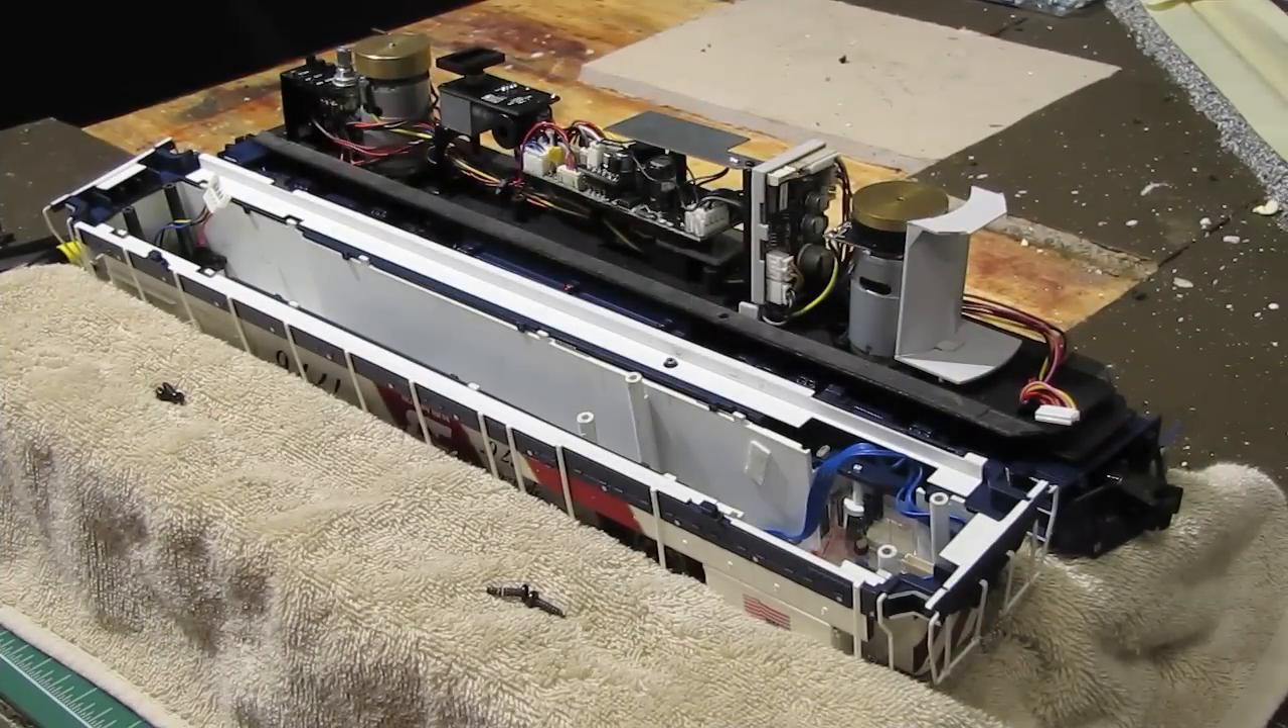Okay, the only thing left to do is to put the shell back on the engine.